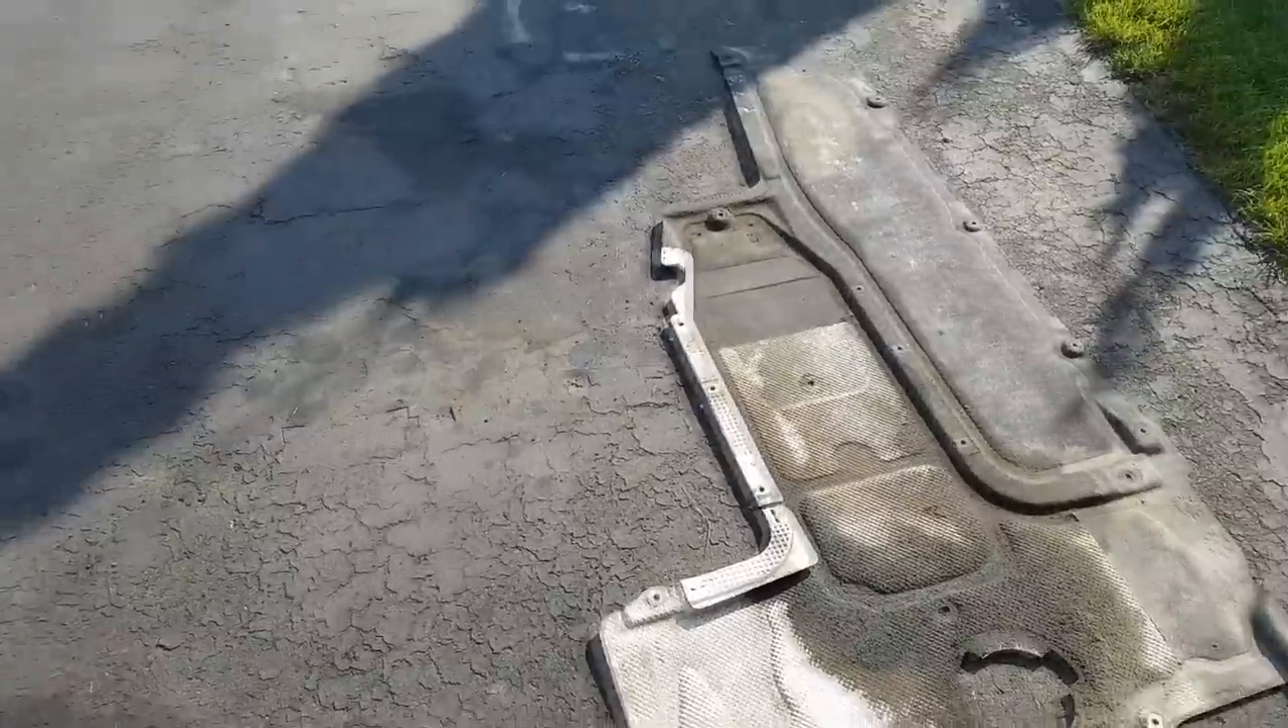So I just removed the bottom cover, the rear one, the one that covers the transmission.